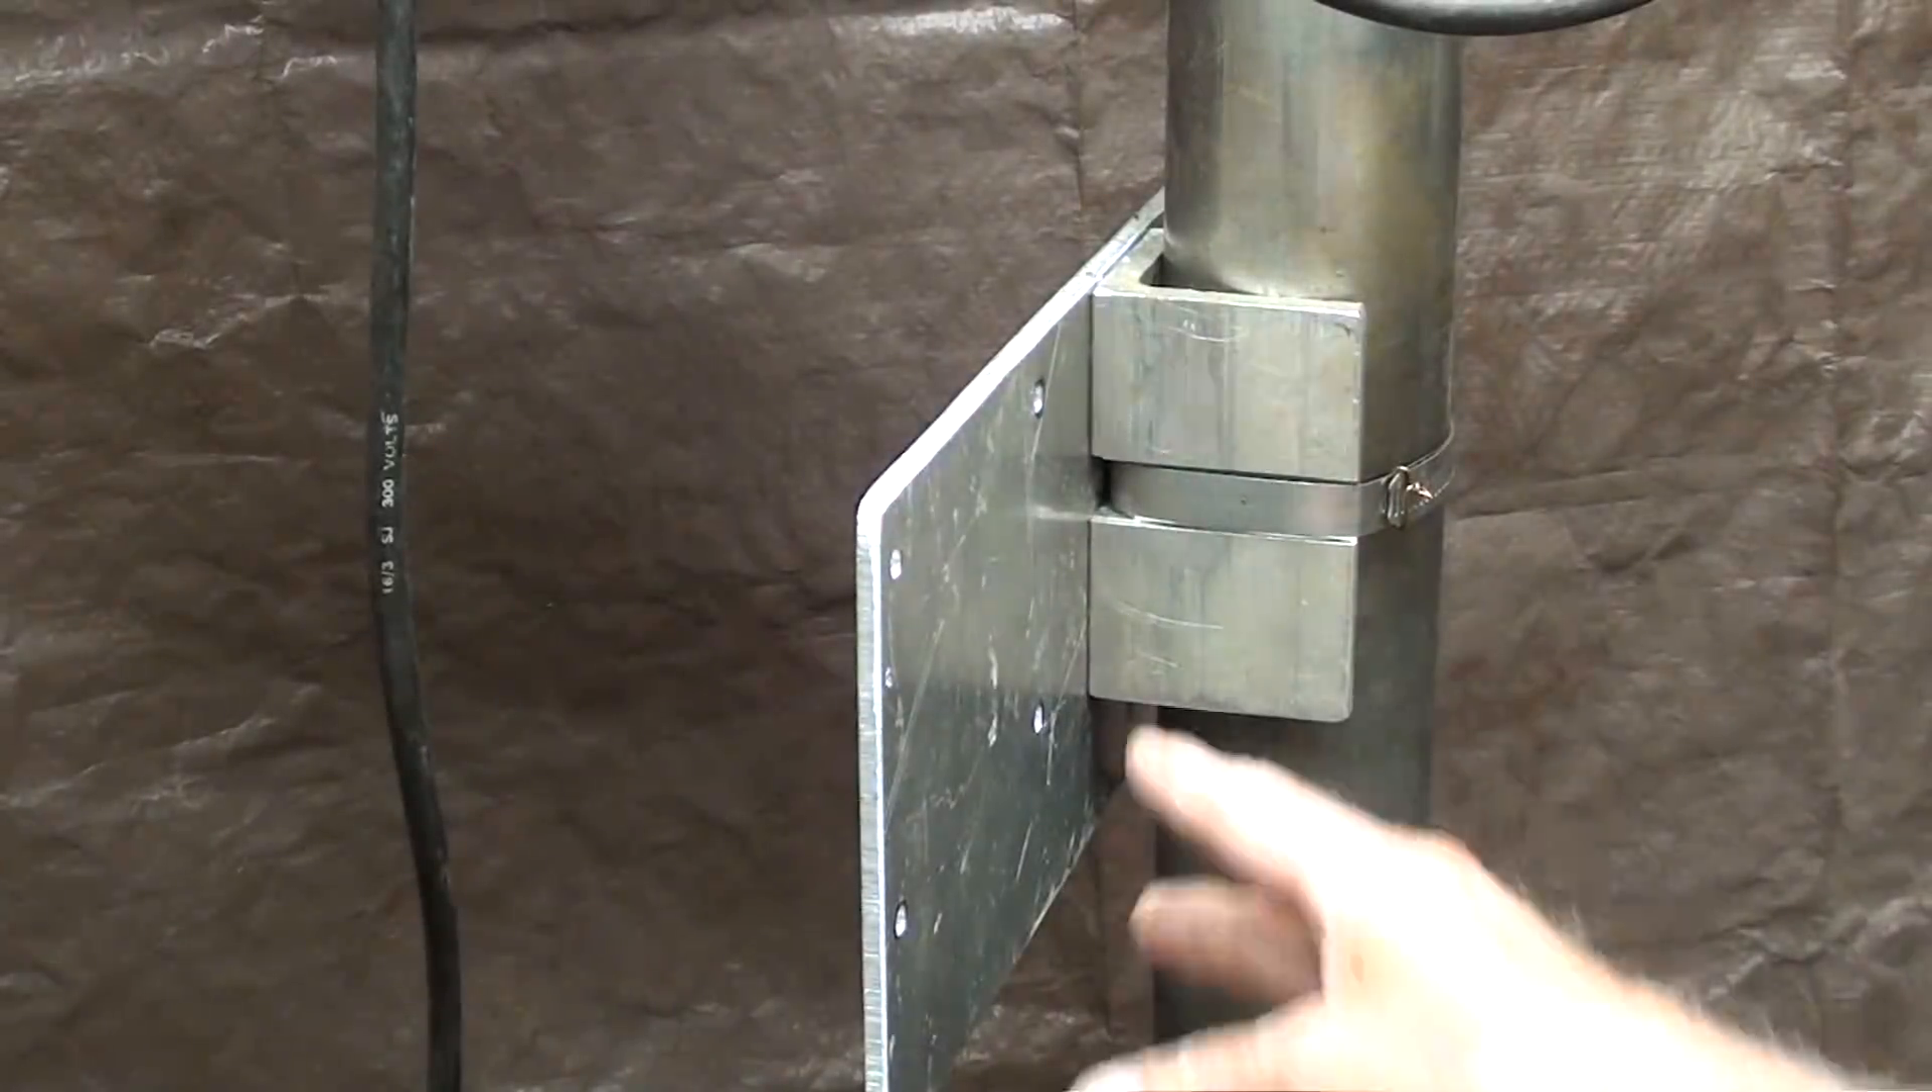And you can see that I've already installed the aluminum bracket here for the KB drive.